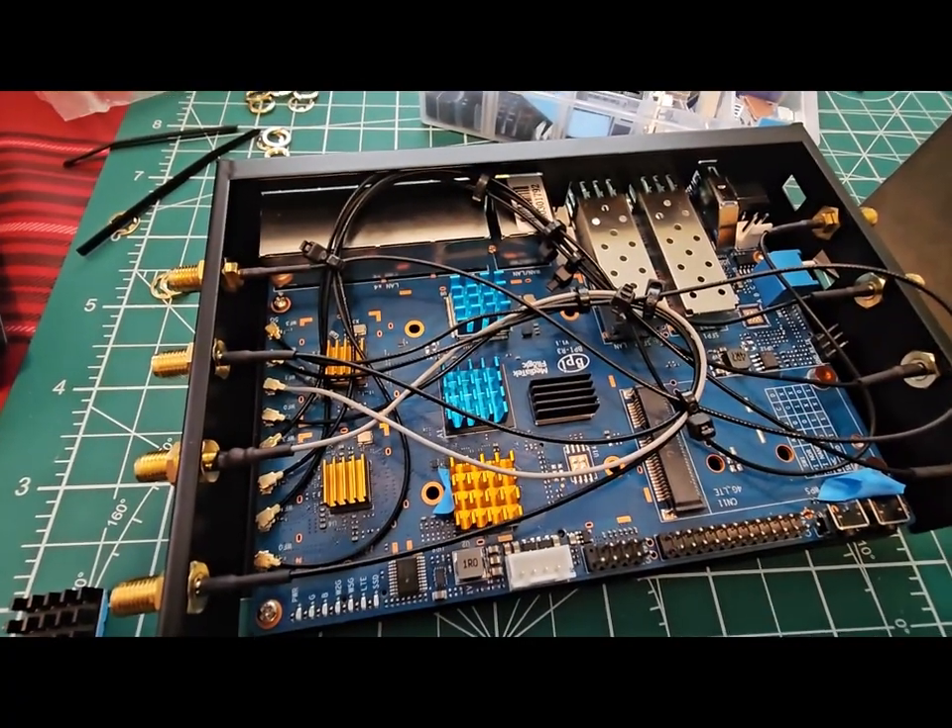Okay, we got our heat sinks on here.